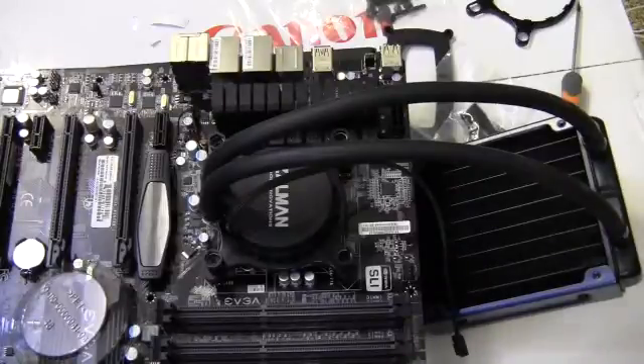So, I've got the pump and heat sink combo mounted to the board now.